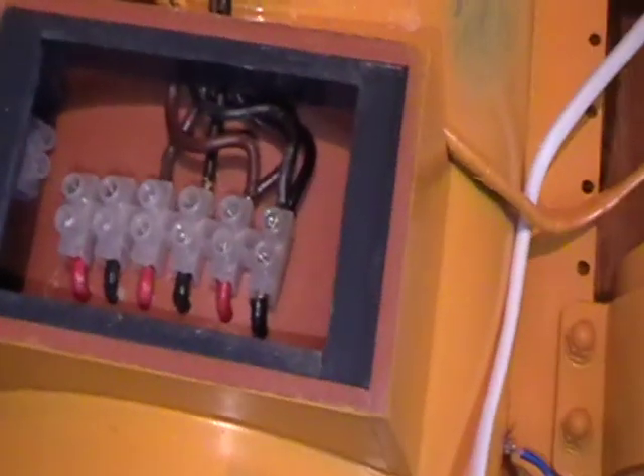And at the top I've made a box with all the terminals for each of the motors.